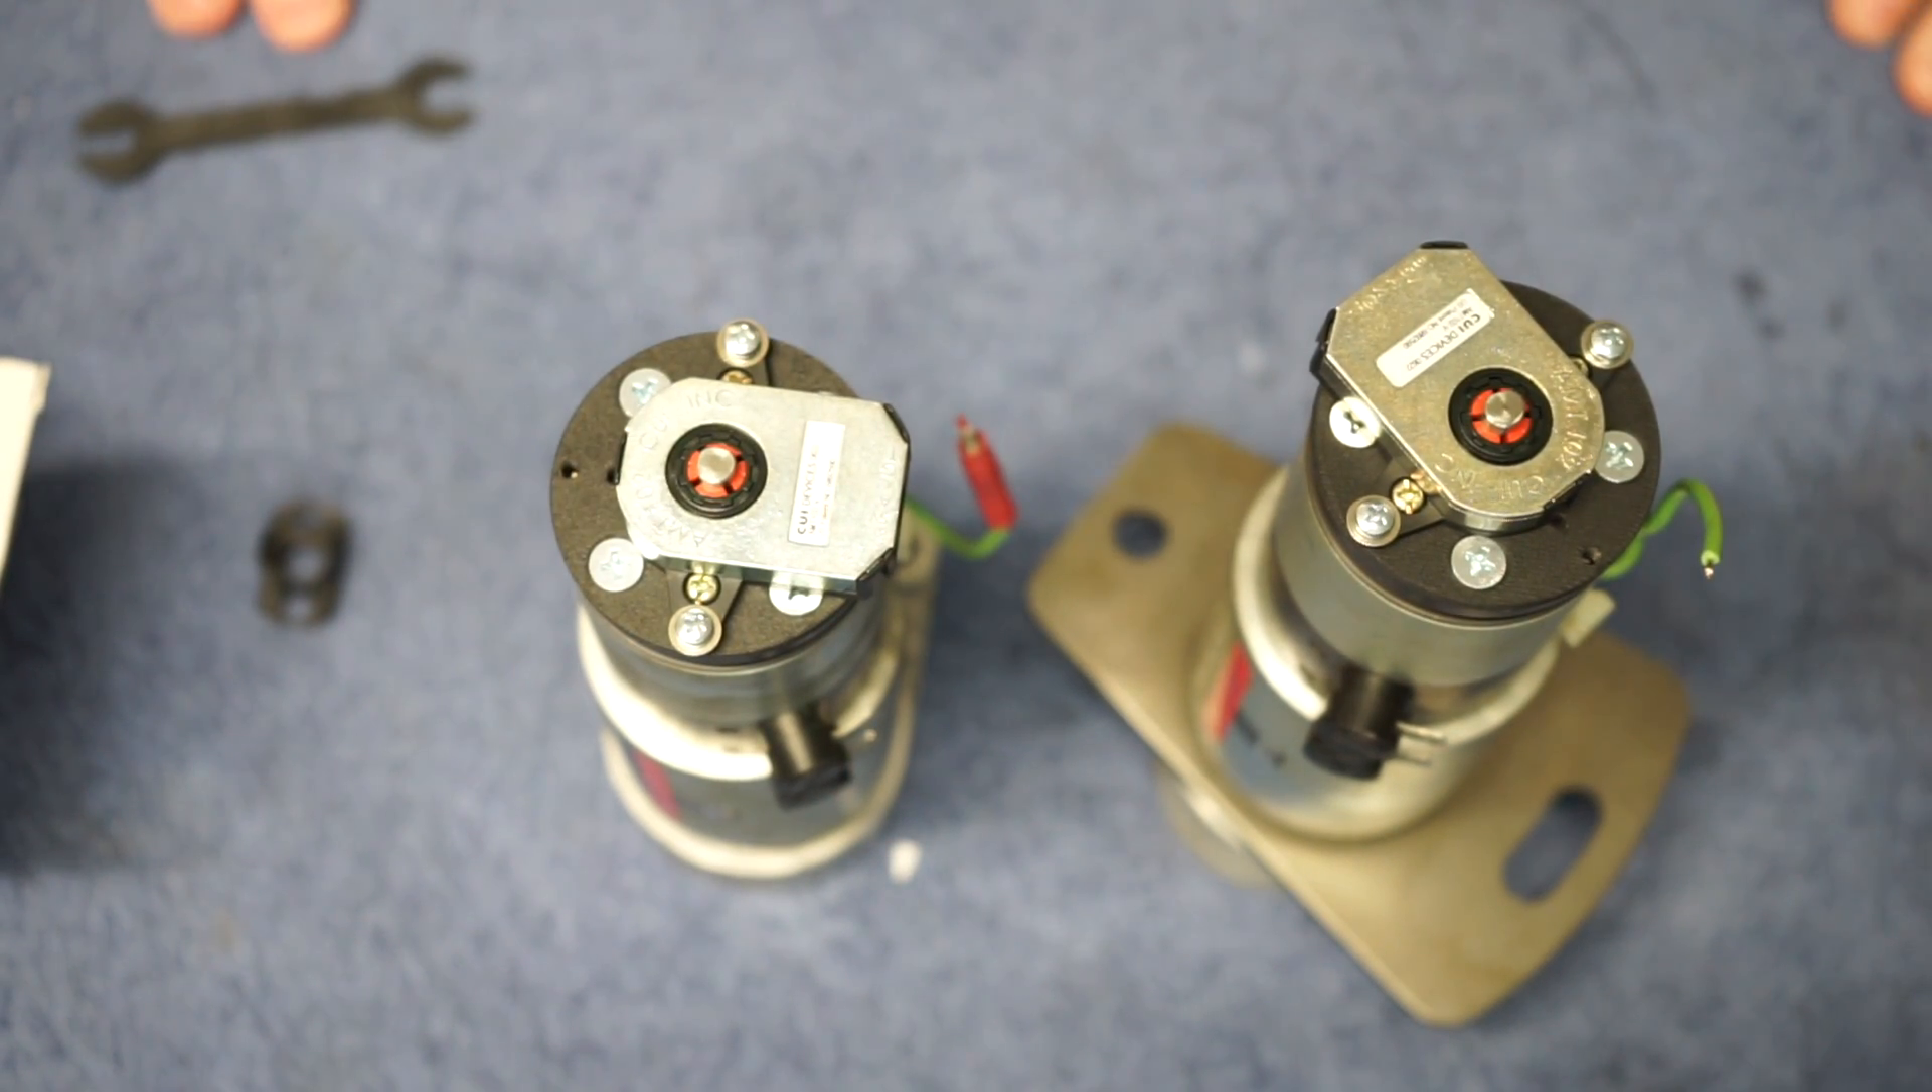And there's our encoders mounted to both of the servo motors.